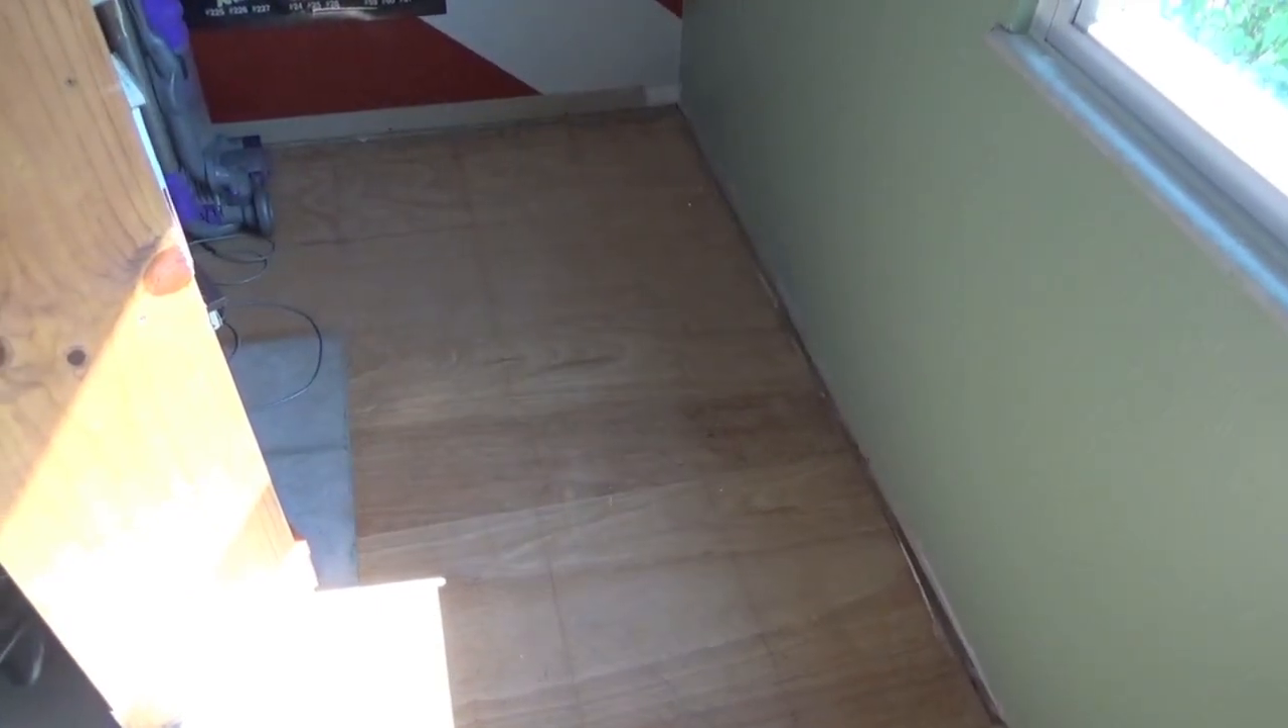You can see how I have pulled up all that old linoleum tile.